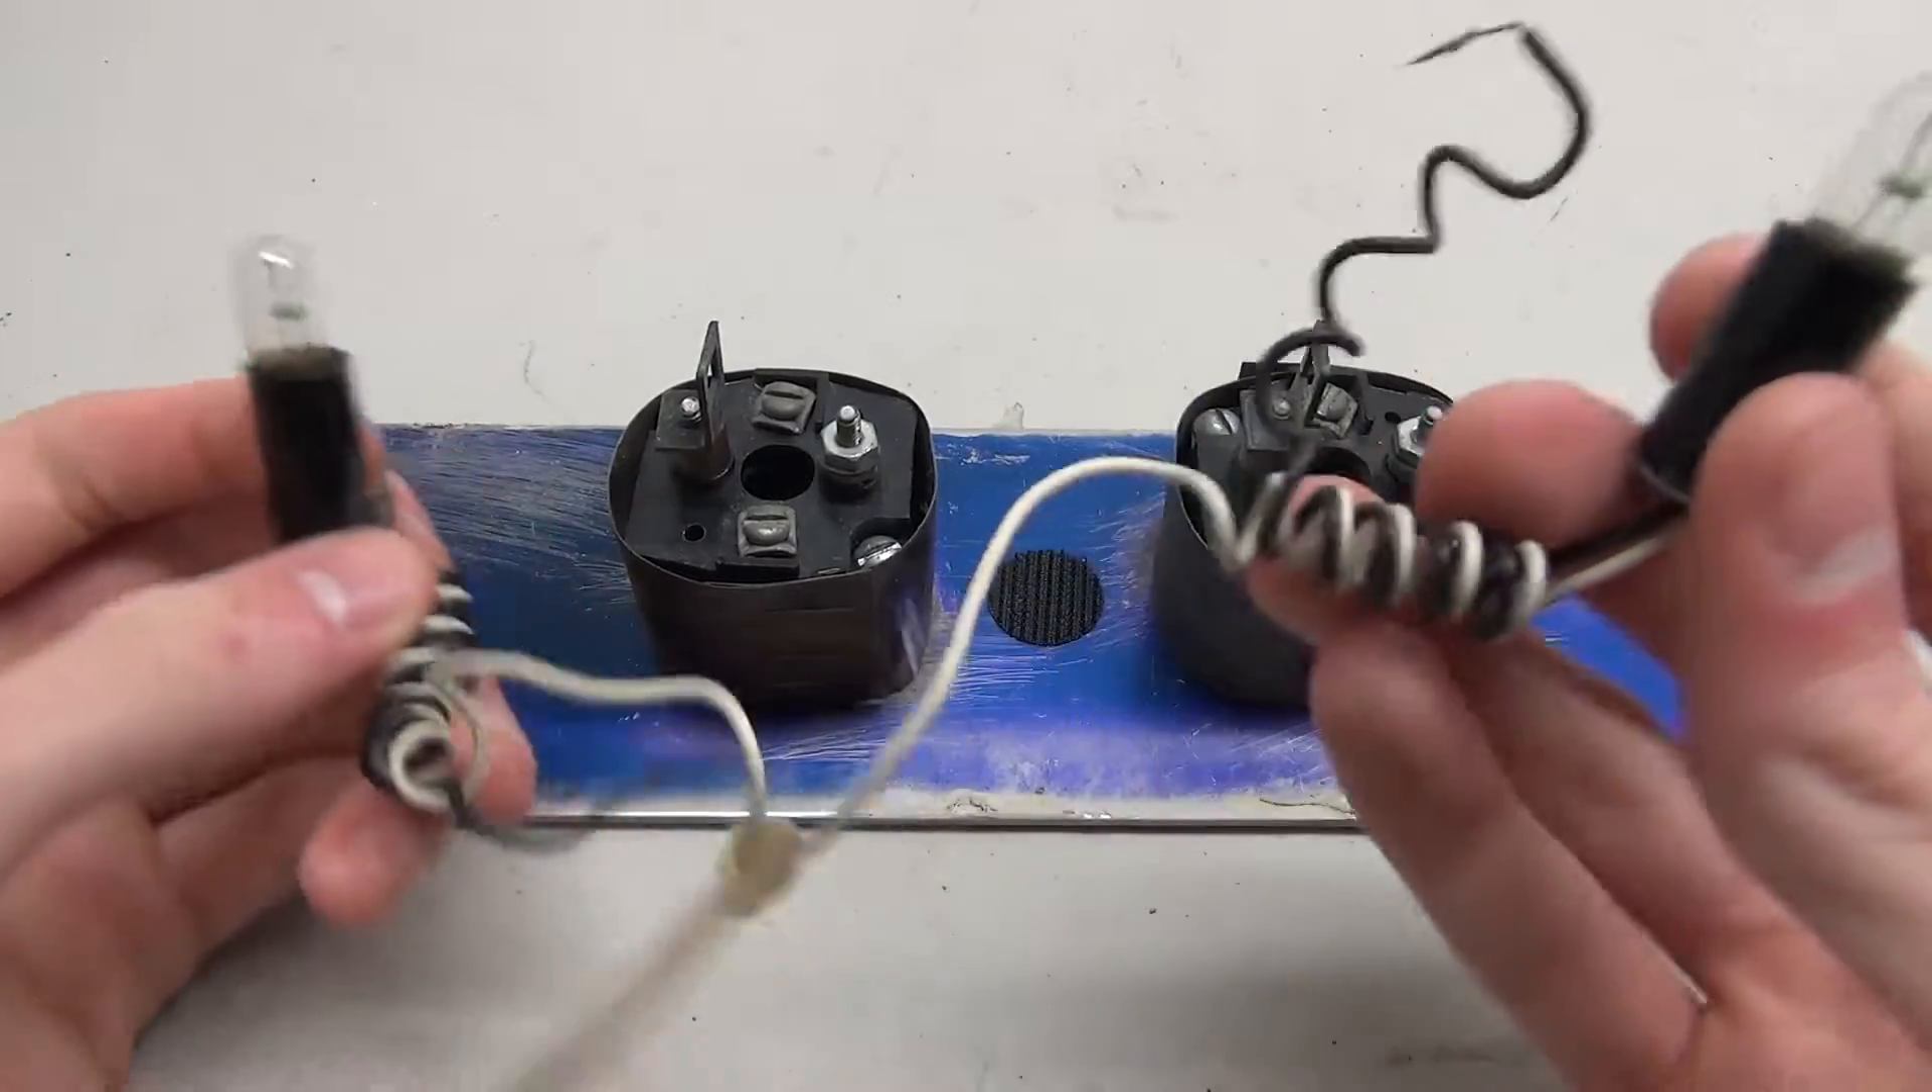Once you've pulled off your lamp sockets you can see the bulb inside now I've already put little incandescent bulbs in here and the low voltage bulbs that I've been using are these GE1847s.